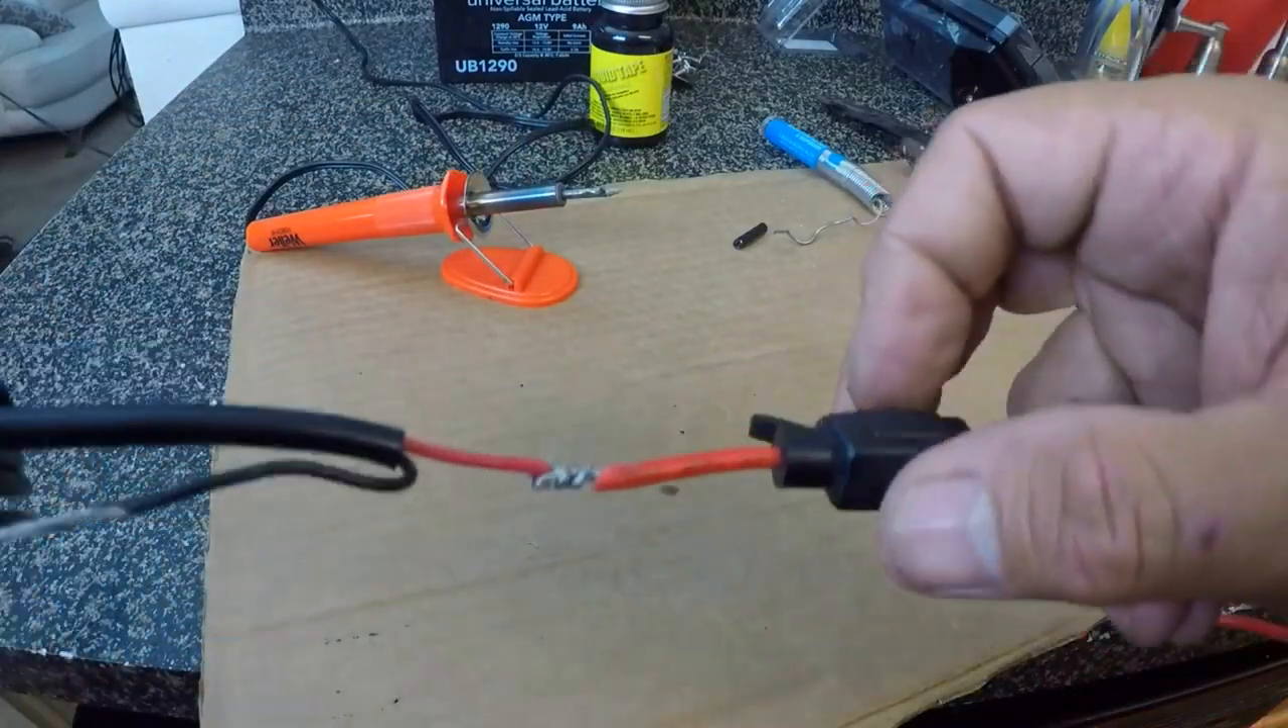All right, I have my wires wrapped together.